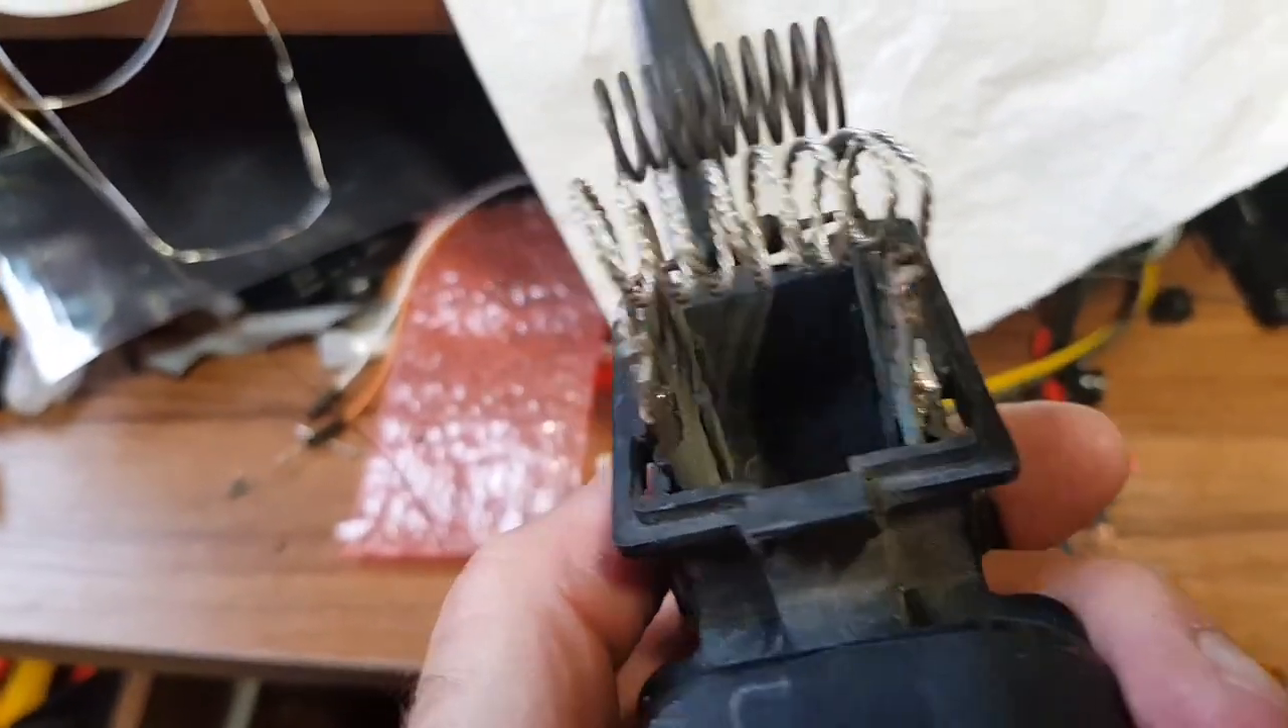There we go that's our new heater resistor coil fitted it's not pretty.